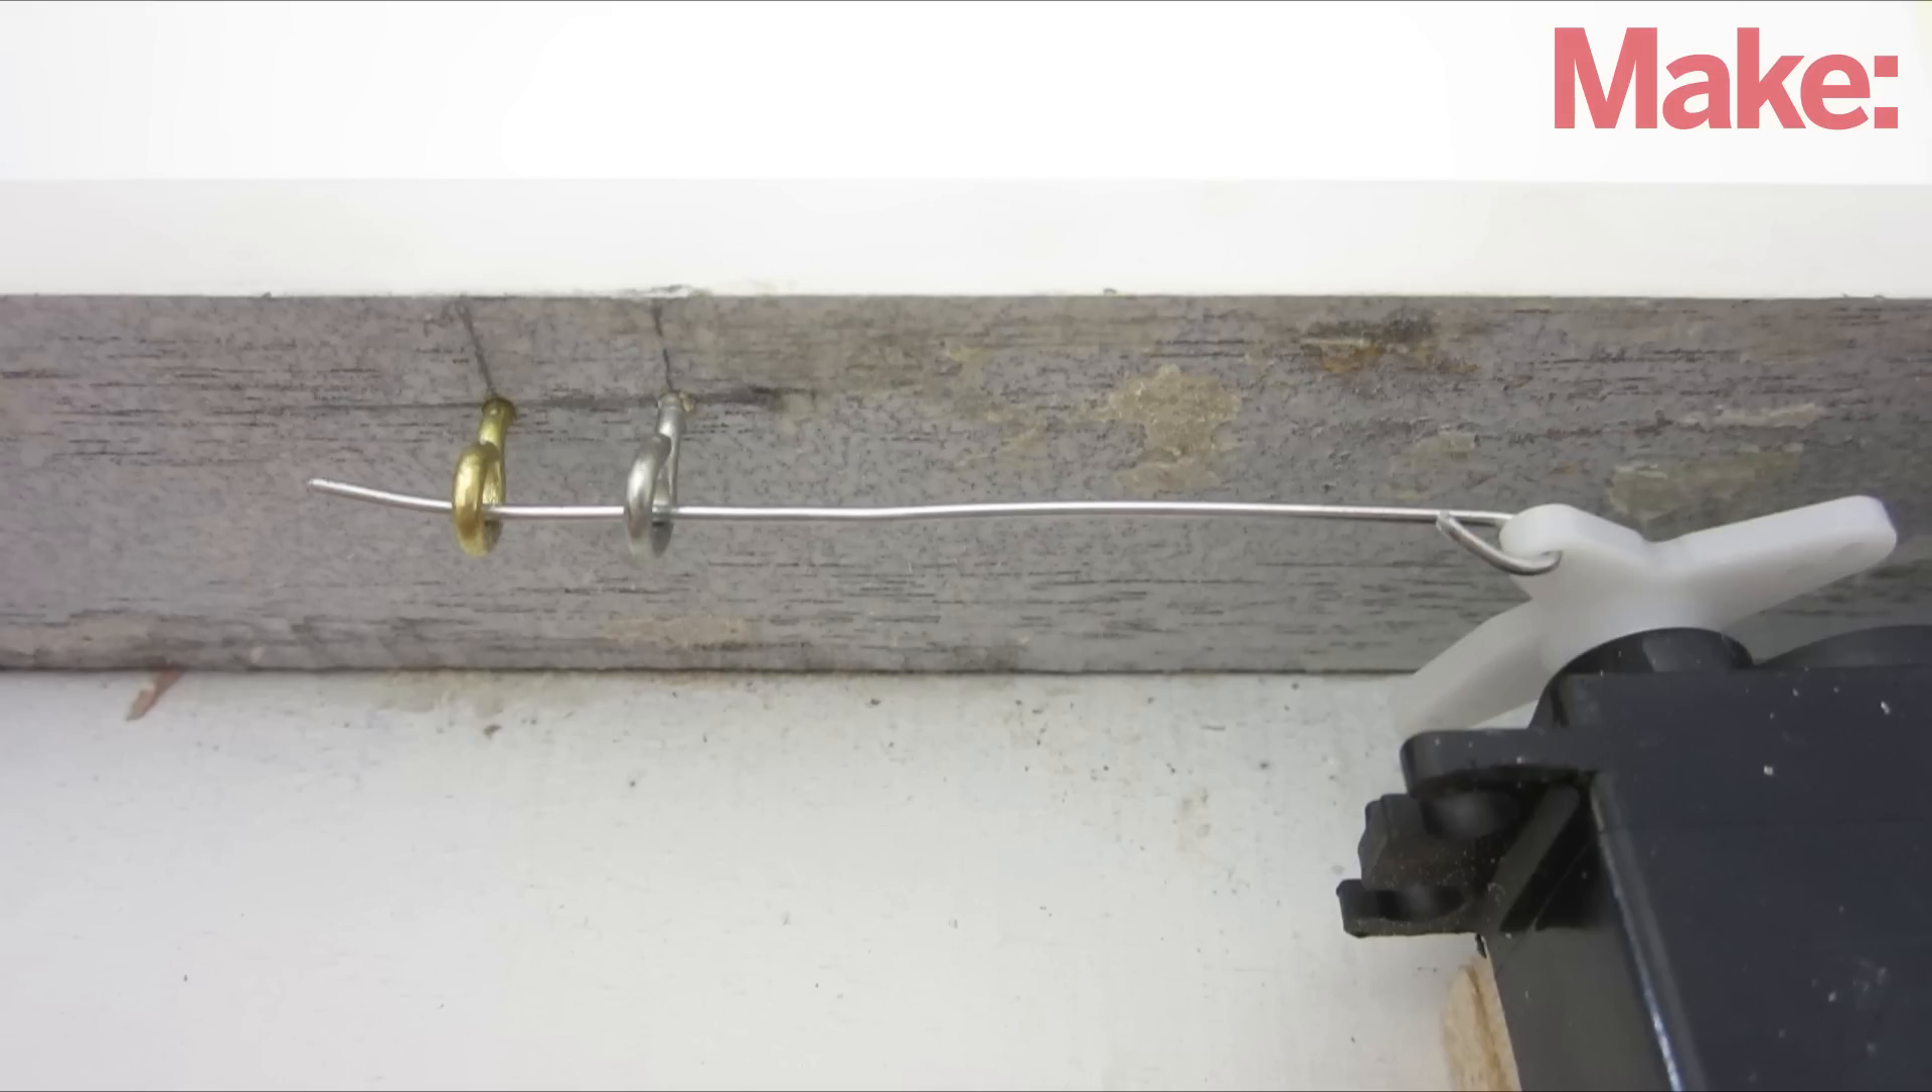I attached a steel wire to the arm of the servo and lined it up with the holes on the eye screws.